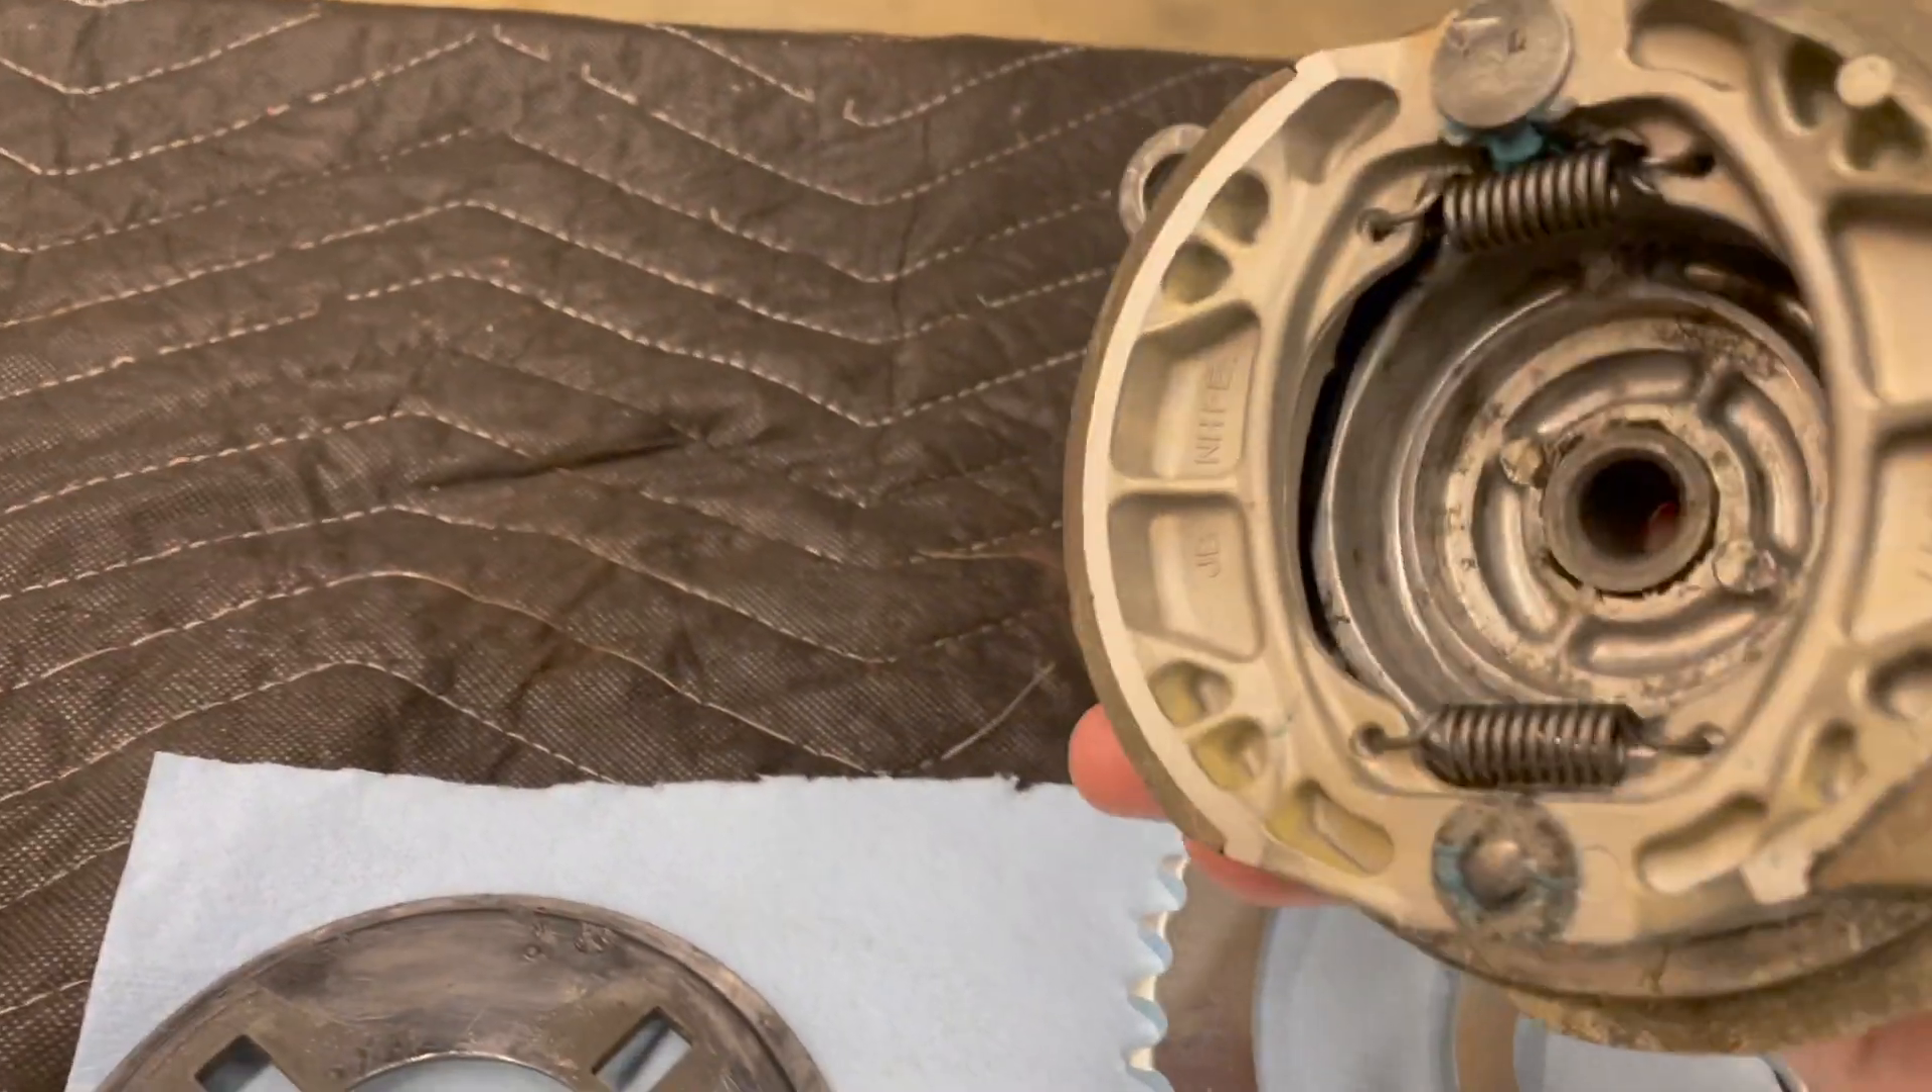I've already assembled the new brakes on the brake panel.